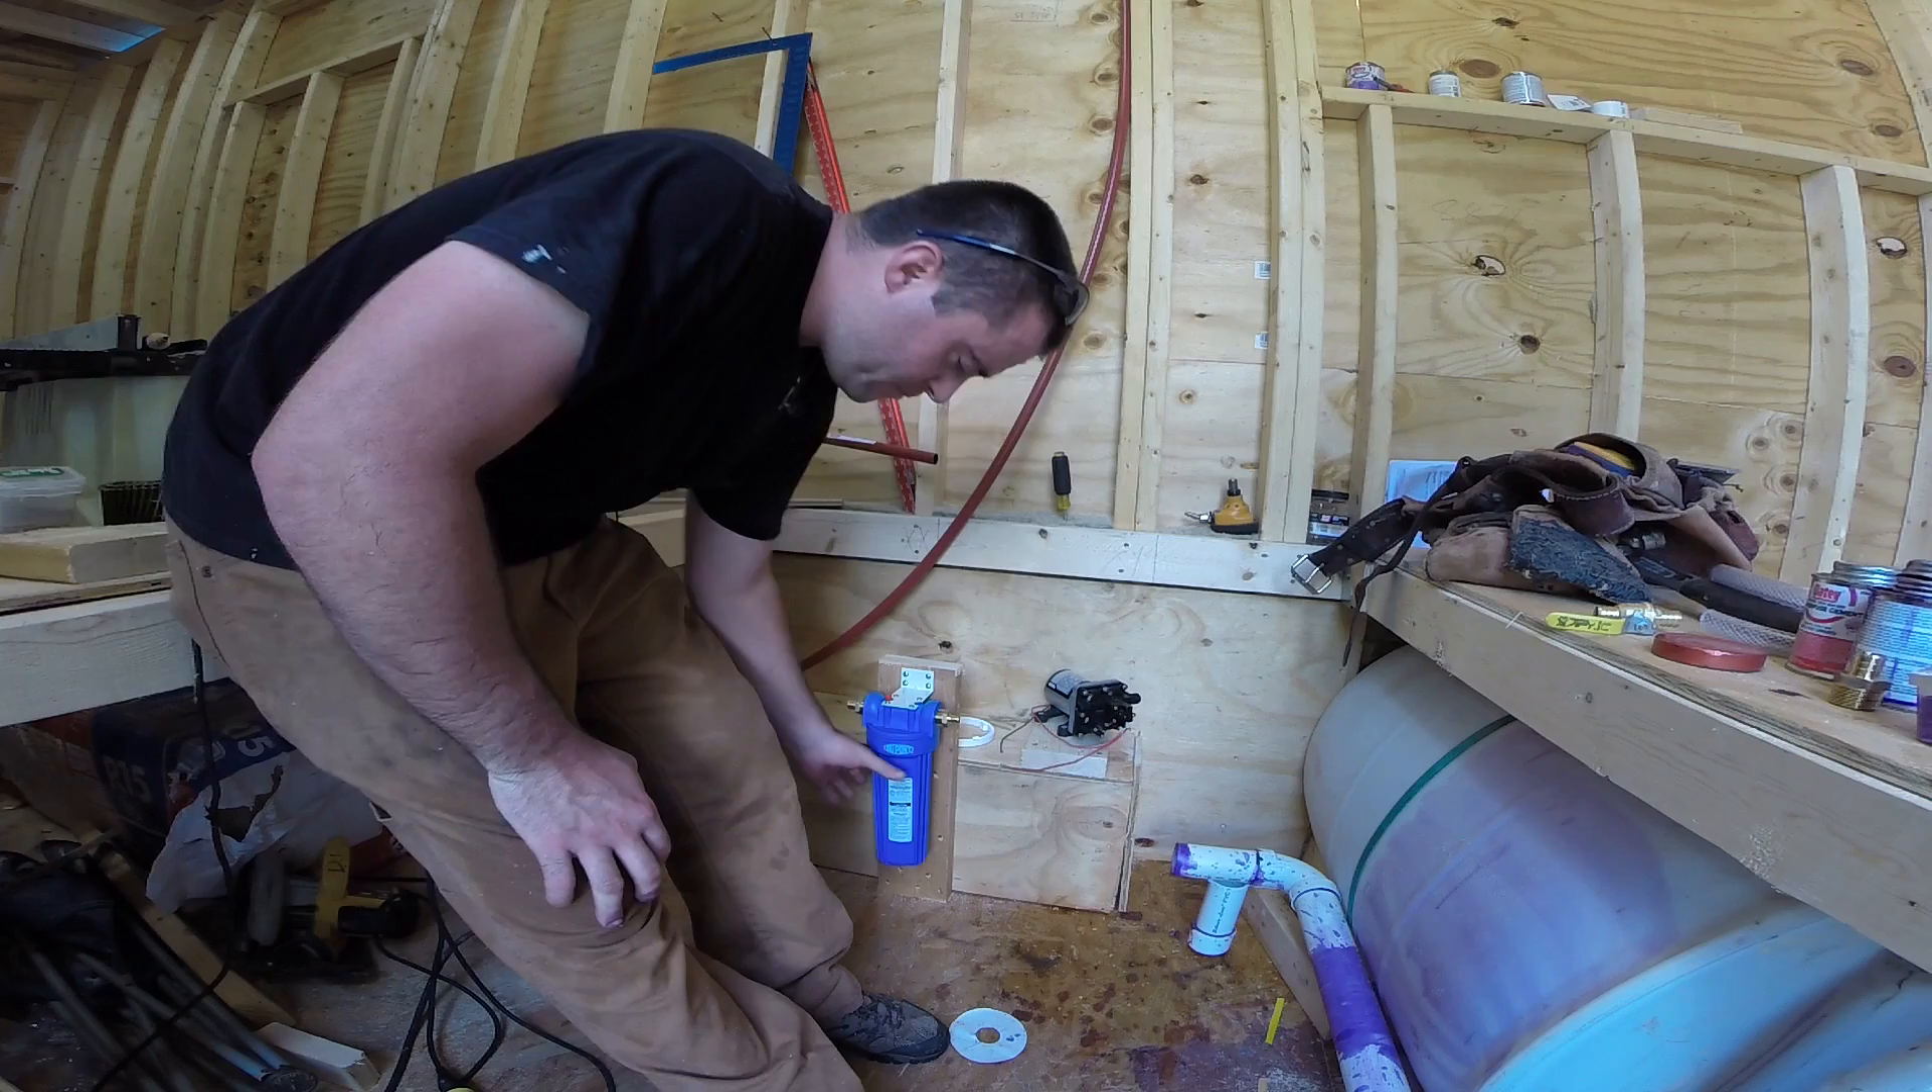So I have the filter mounted where I wanted it. I placed it here.